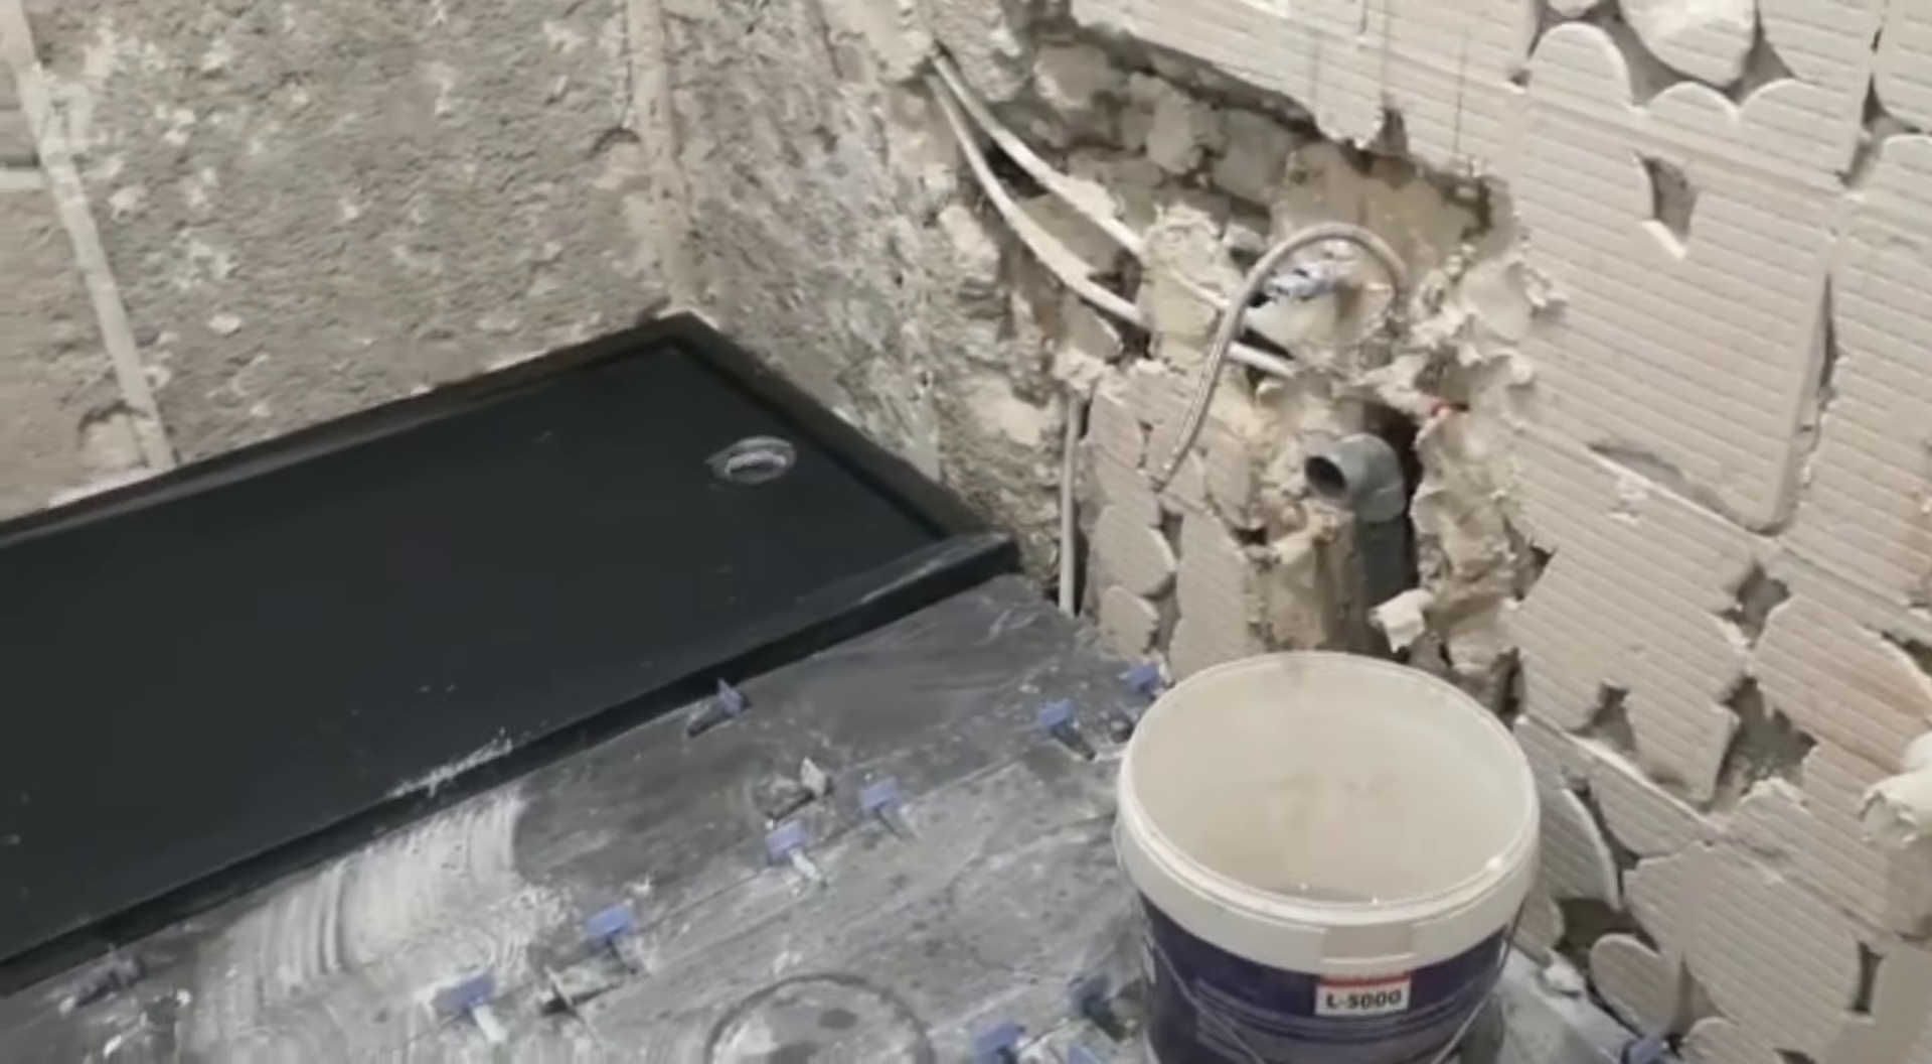Ya está puesto el plato de ducha y los azulejos del suelo.